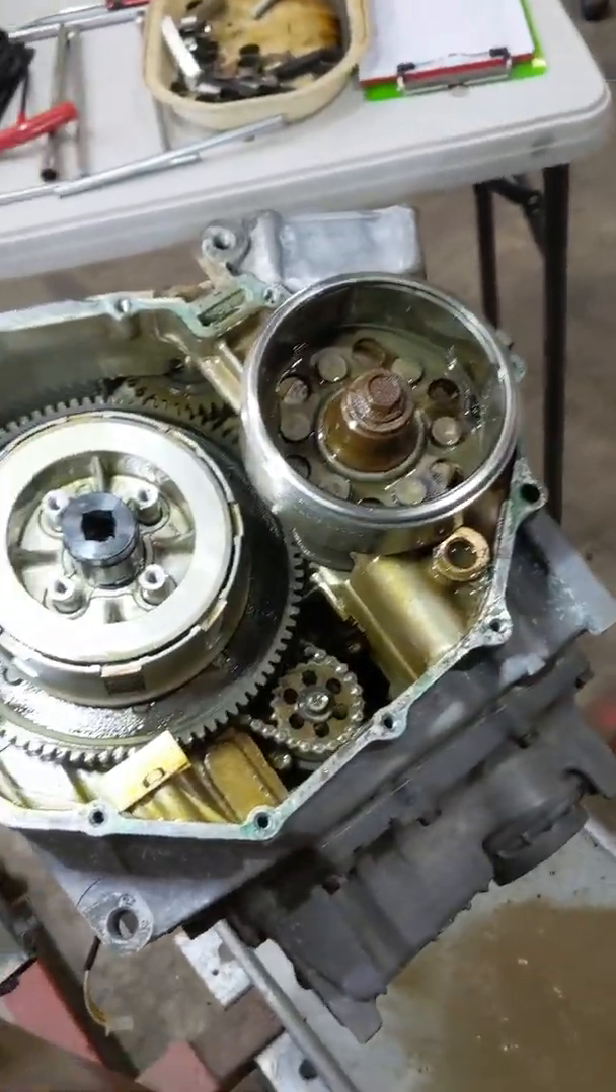Alright so I've got the clutch cover off.